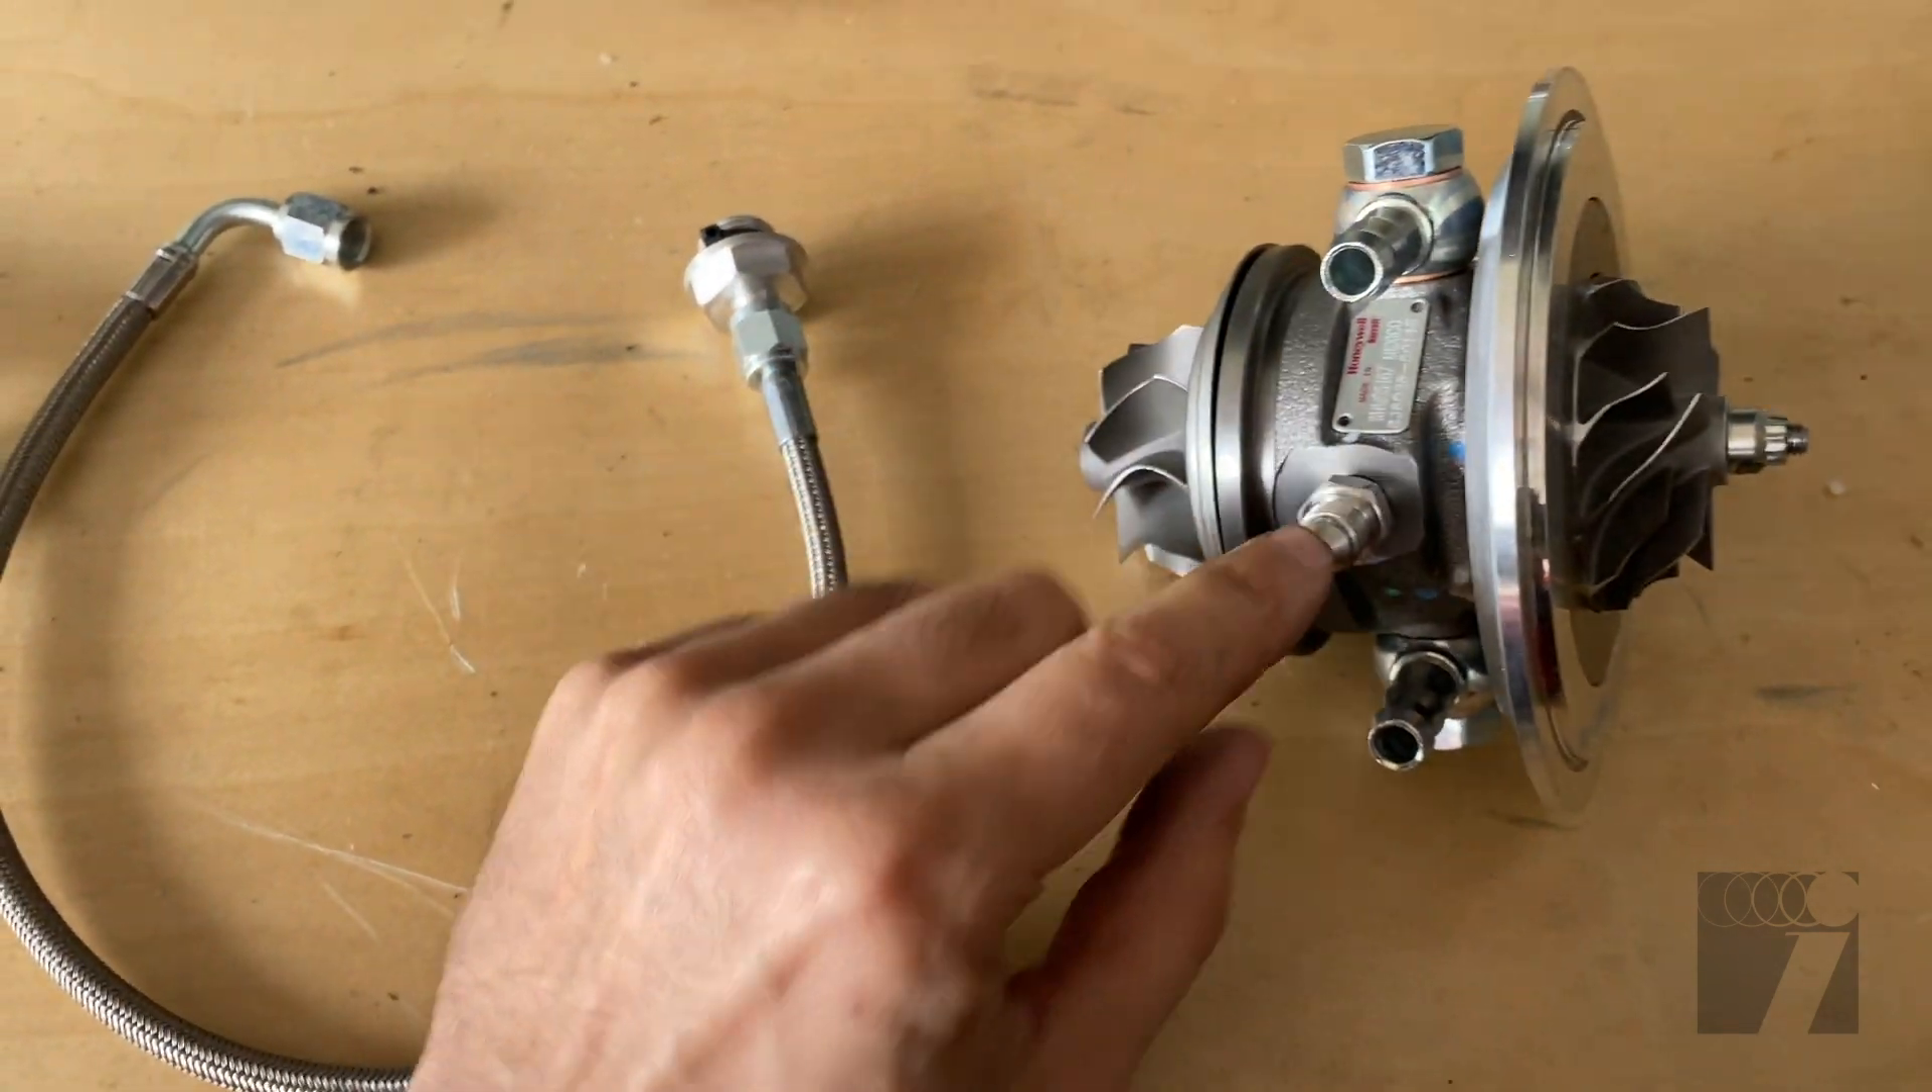All right so we have the fittings all in.